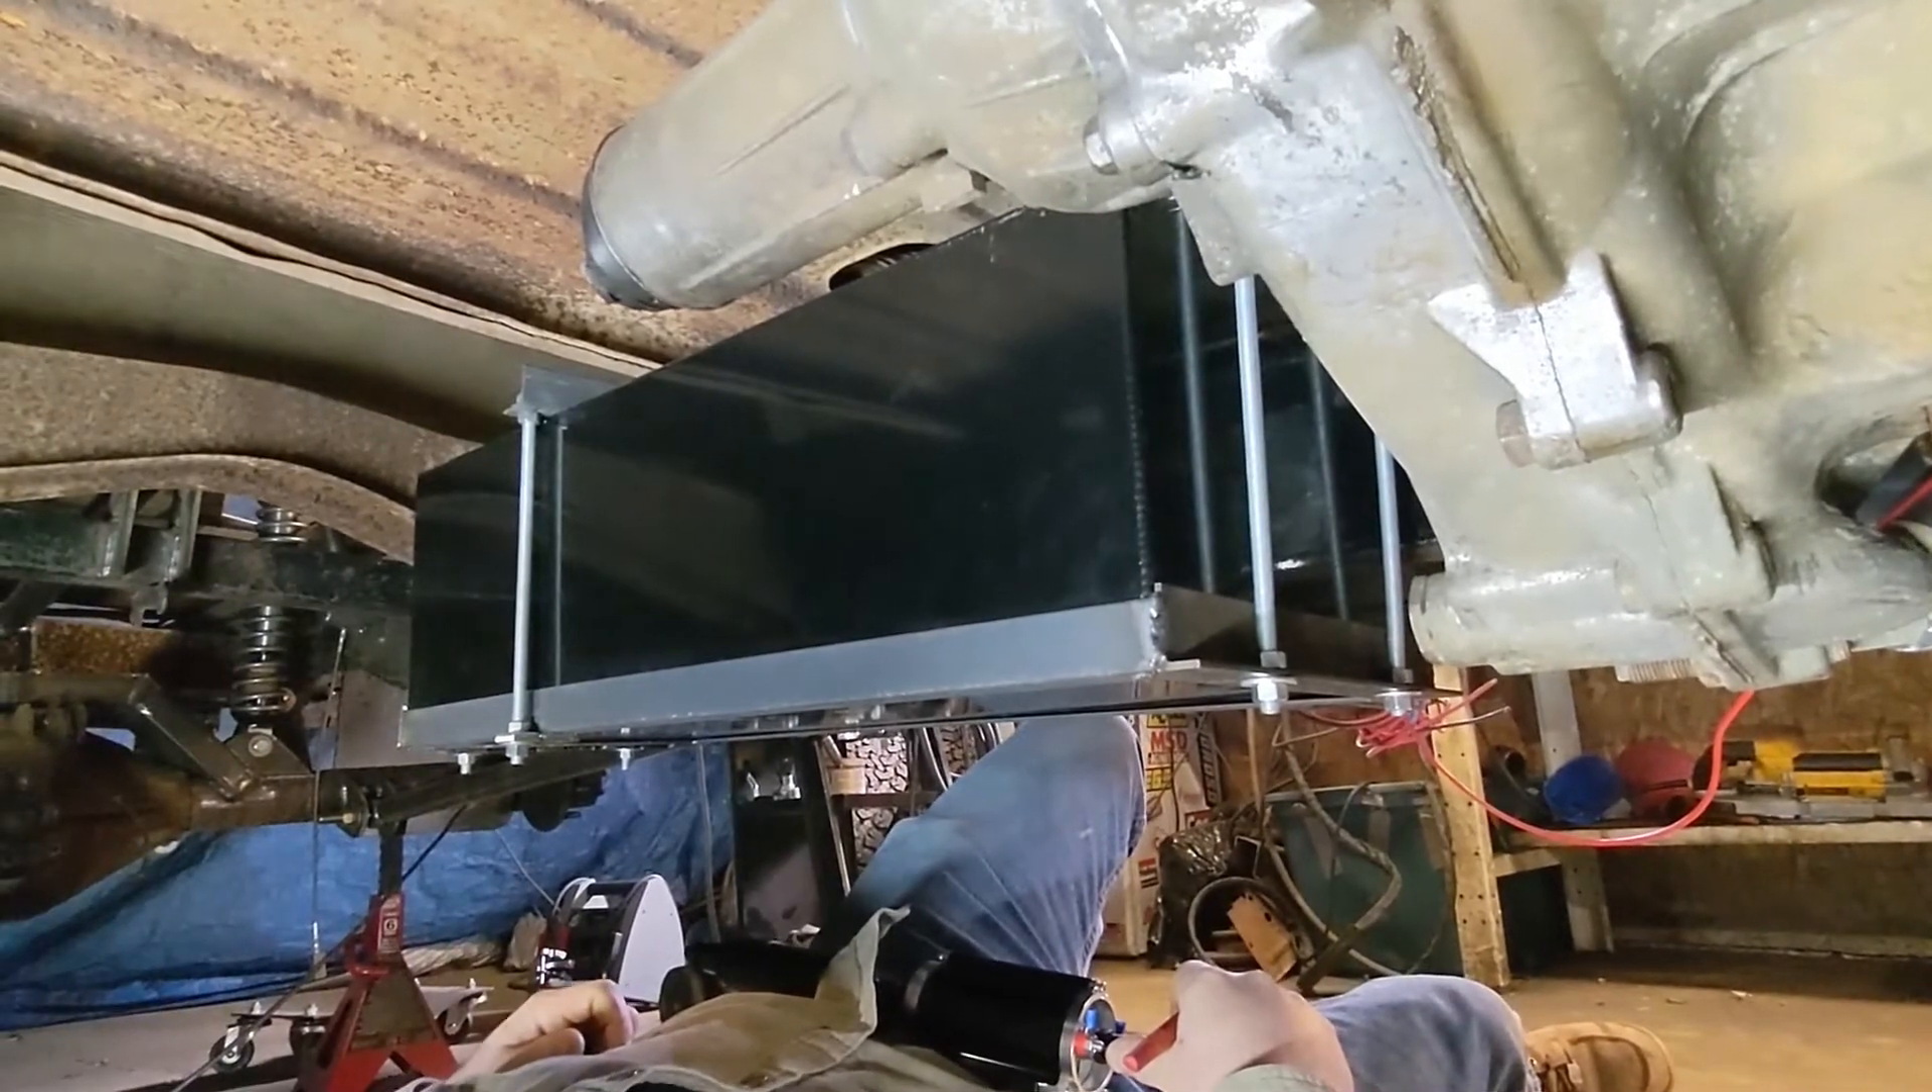All right guys that's our finished fuel tank mount up there it's got the clamp on it to hold it down.